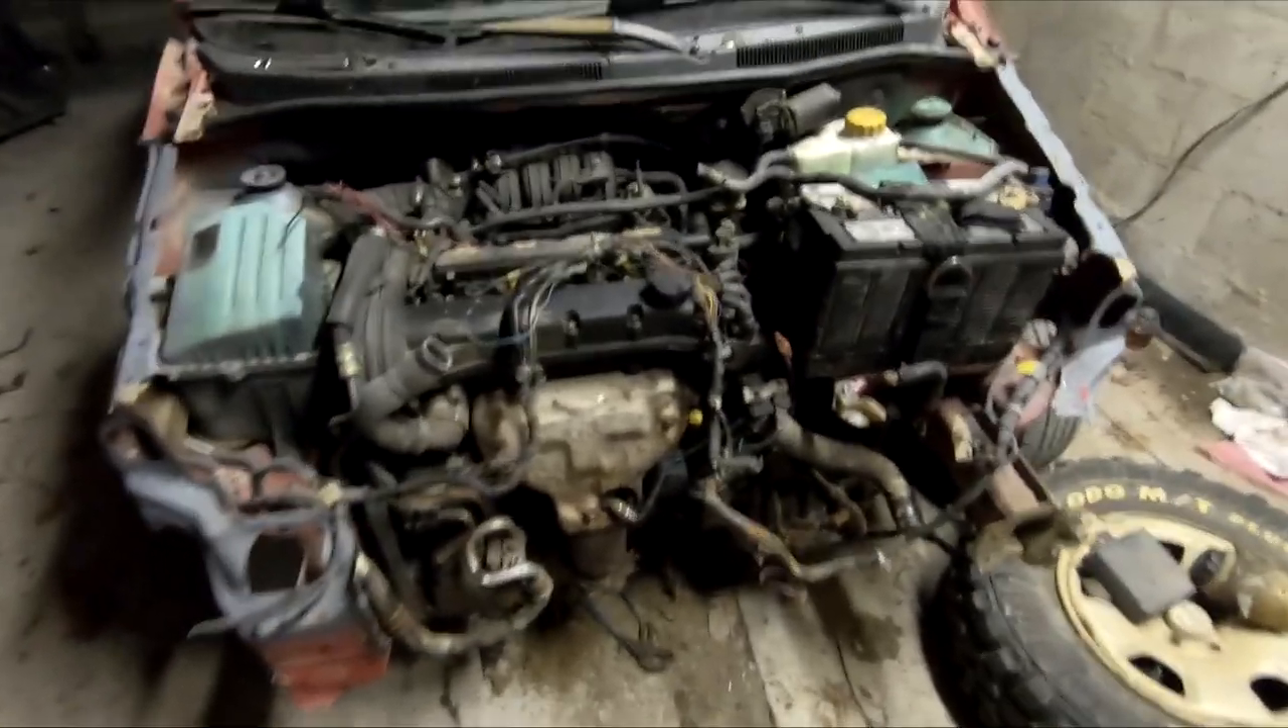Alright, so this is where we're at on the car. We've got the whole front end off.